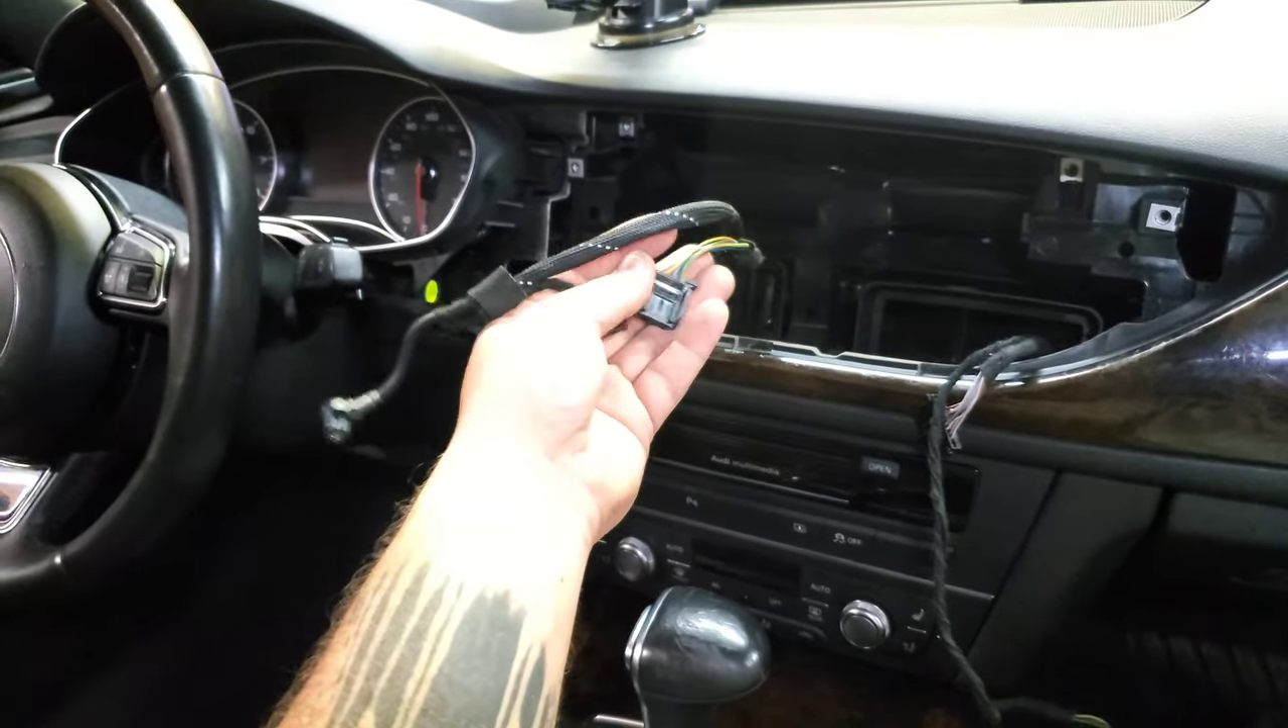All right, we got the display removed and we're left with just the wiring harness sitting here.